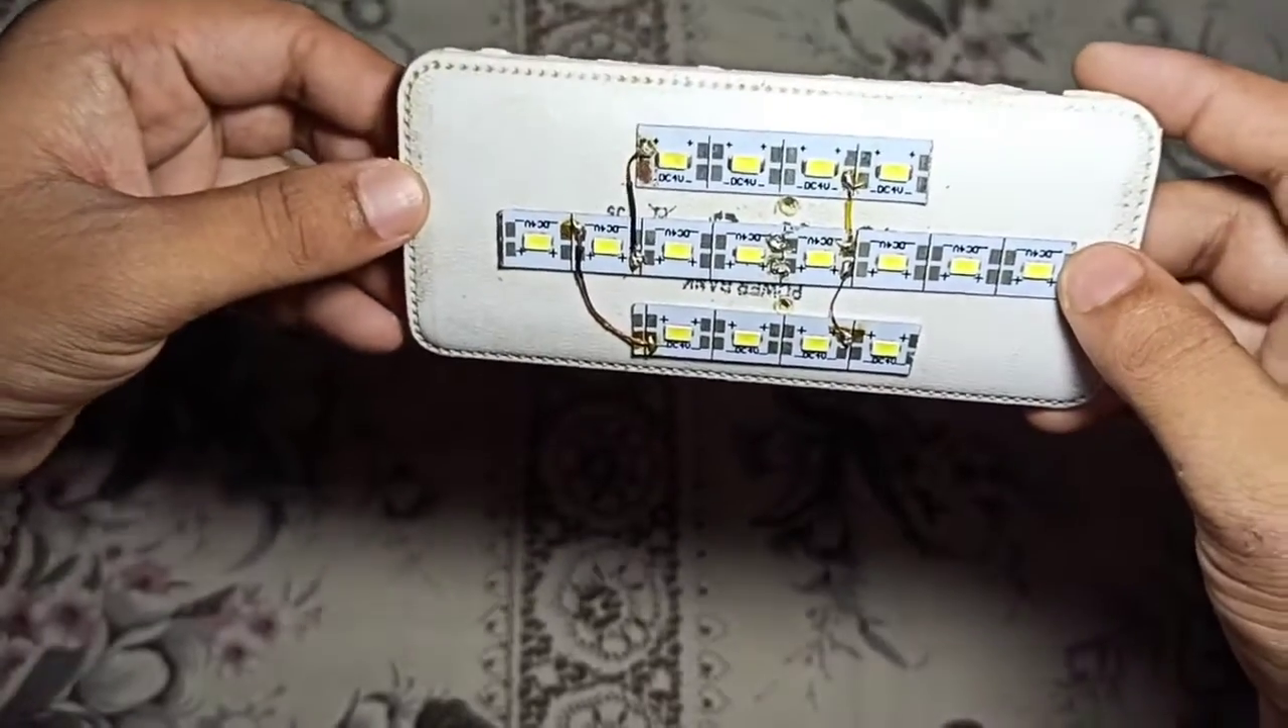साइड पर दोनों जगा वाइरिंग कर दिये और बीच म में कनेक्शन छोड़ दी है।